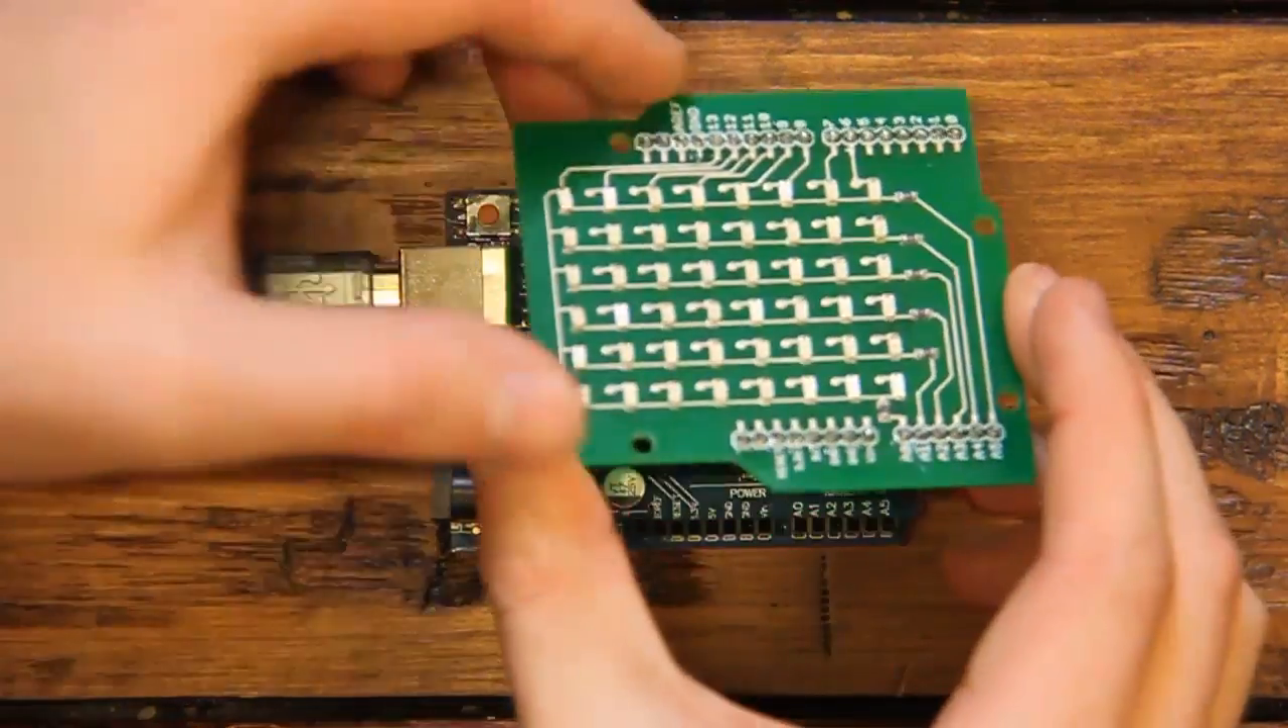All that's left is to mount the LED matrix on the Arduino.